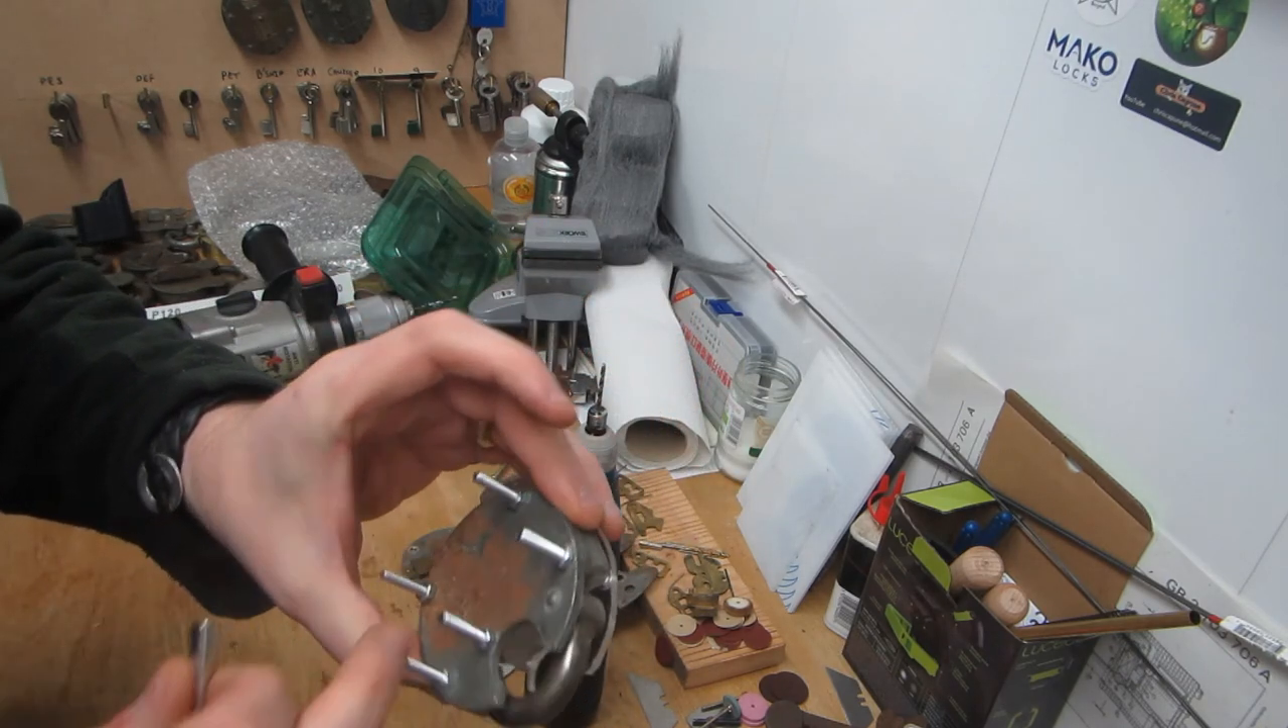Uh i've got five bolts going through i'll trim these off at some point but uh for the moment they they actually make it stand up quite nicely so i'm going to leave them on.